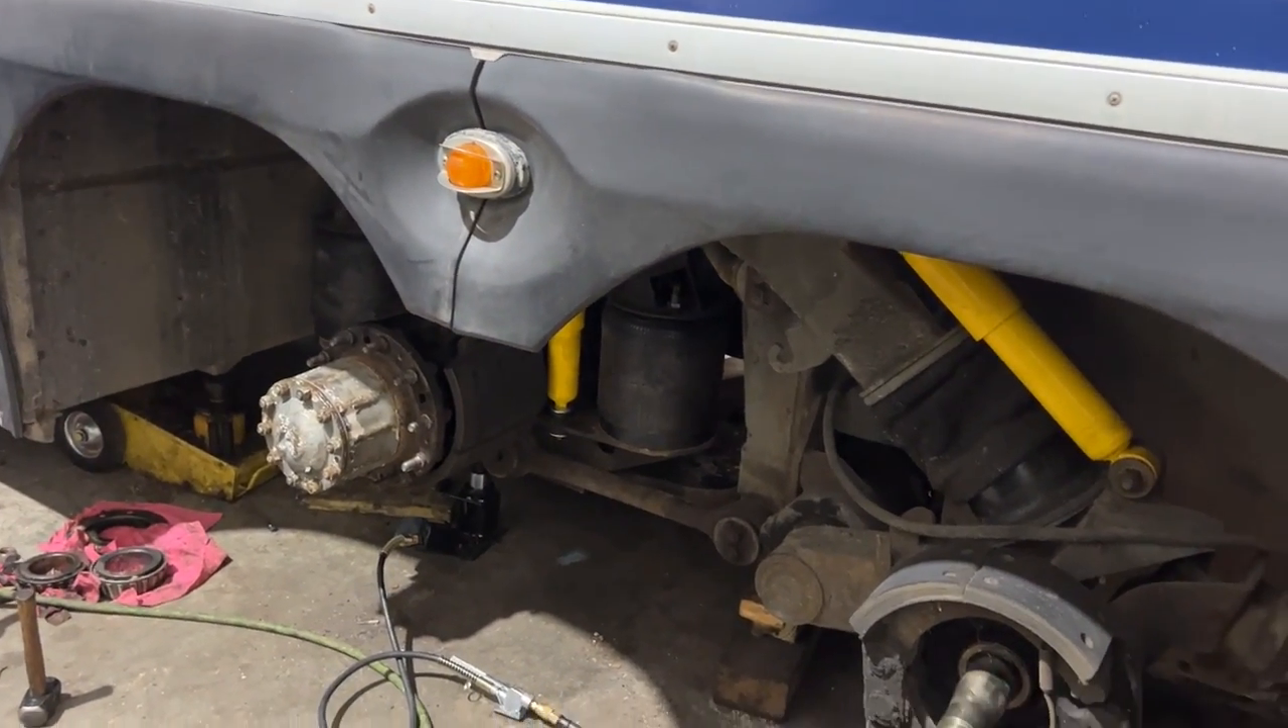This hub's getting ready to go back on. But we're just about got things back together here.